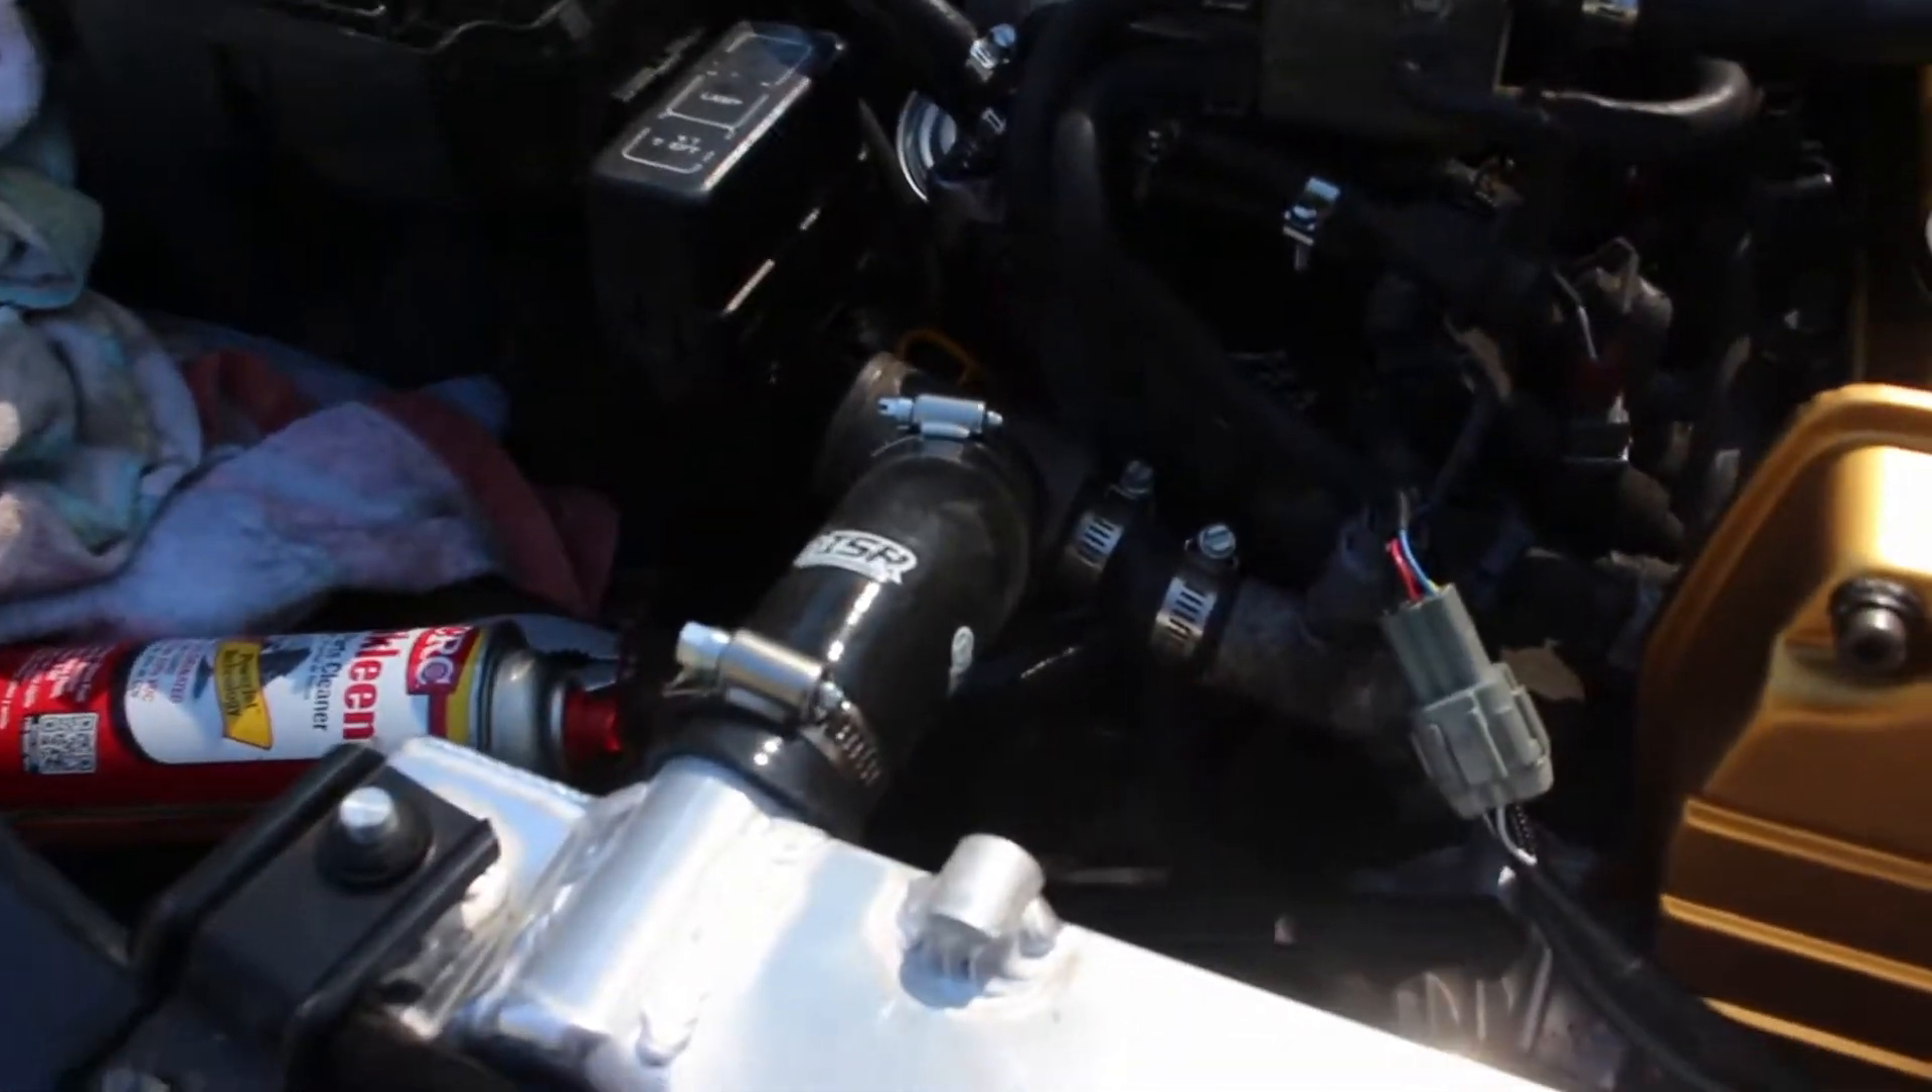Right looks like andreas got the upper radiator hose to fit perfectly in there.